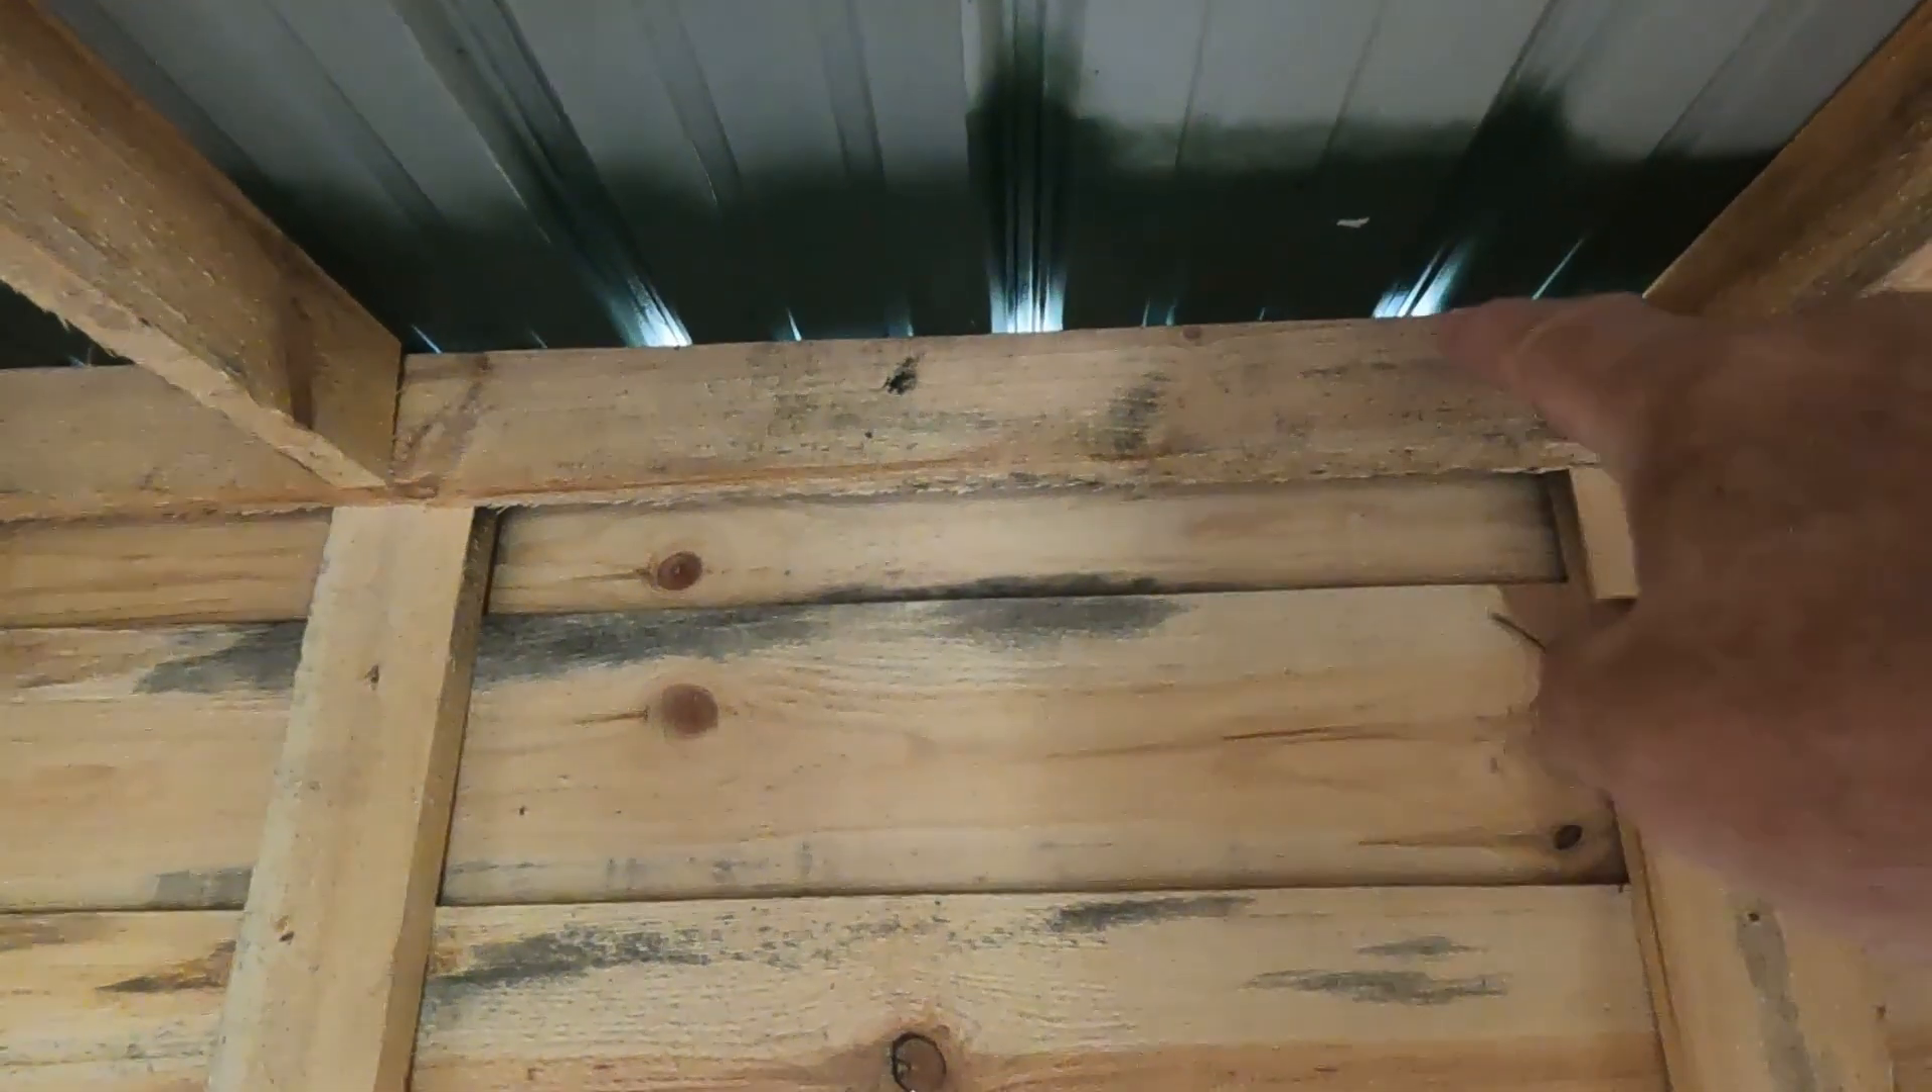I don't know how well you're gonna see that right up there I got some gaps where the roof went on.